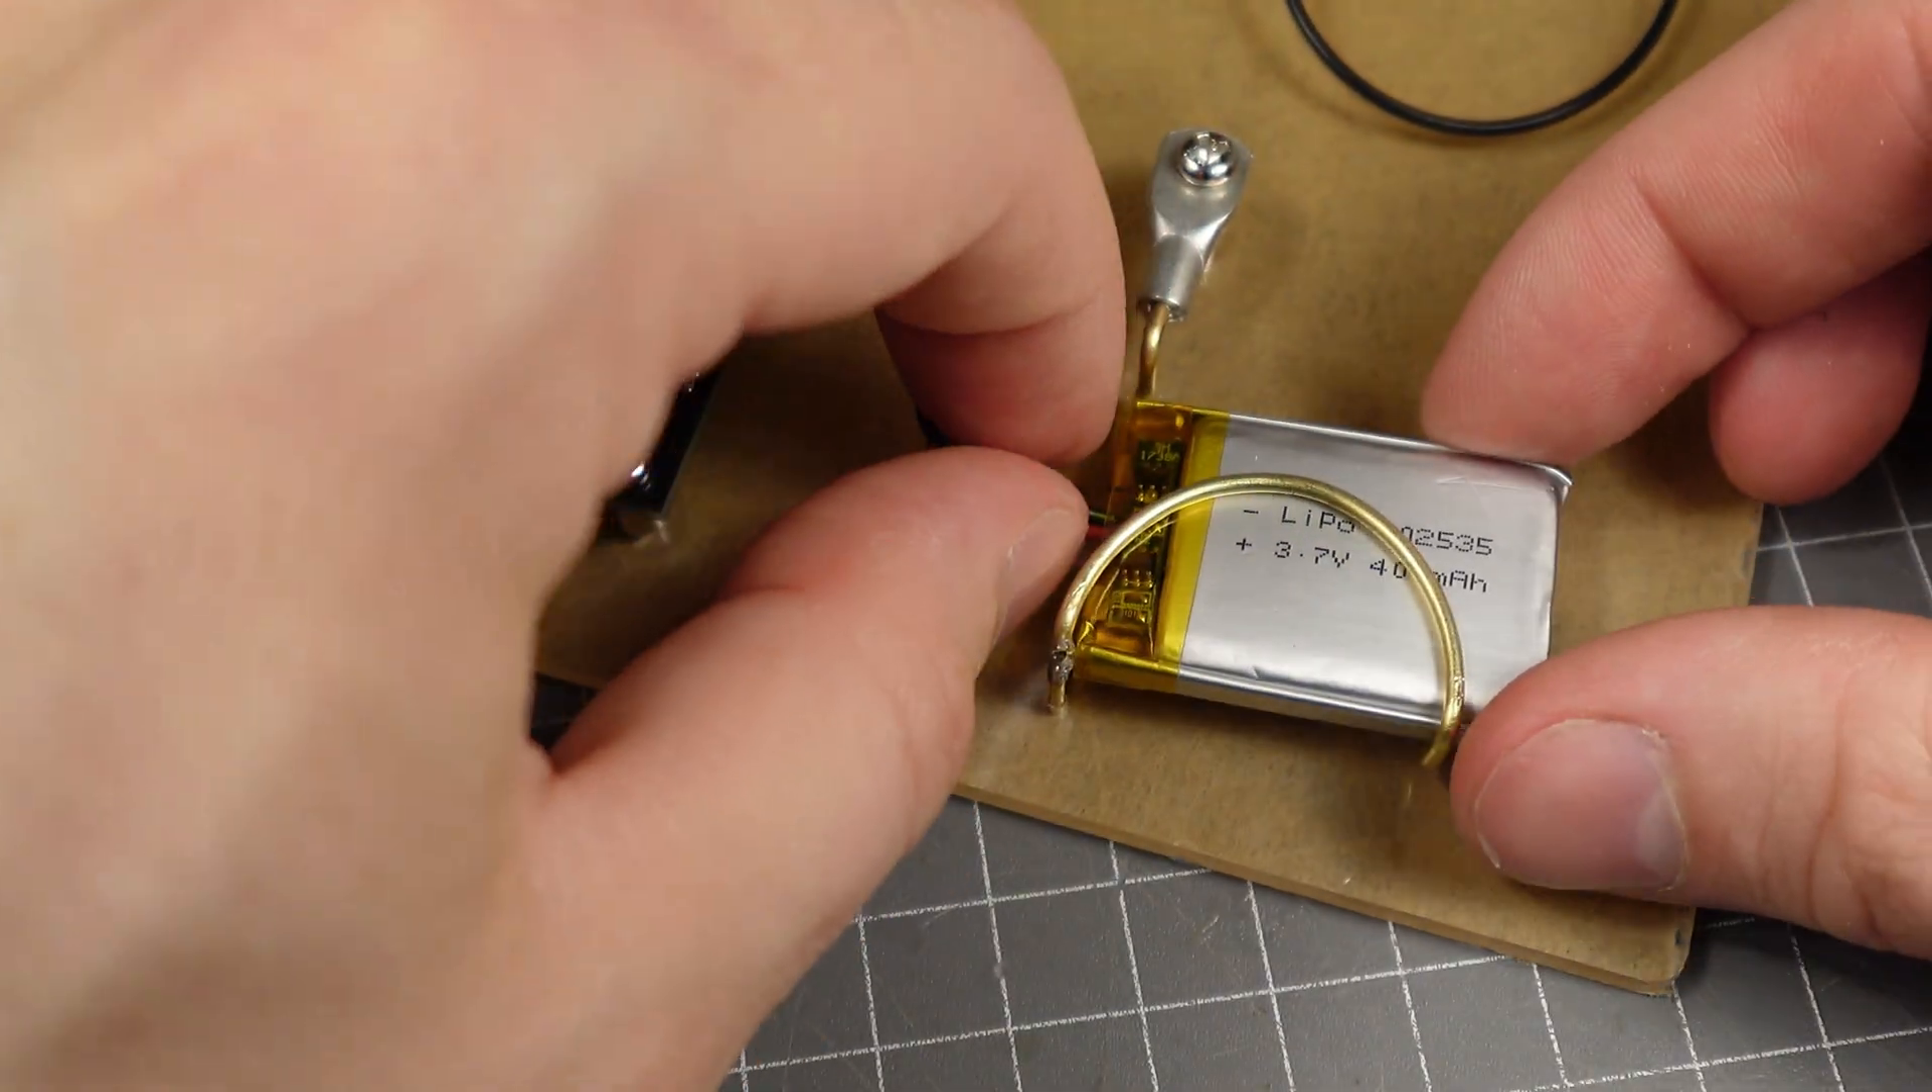I added this little battery mount, which was just a bent piece of brass with two contact points to hold my little lithium cell here.